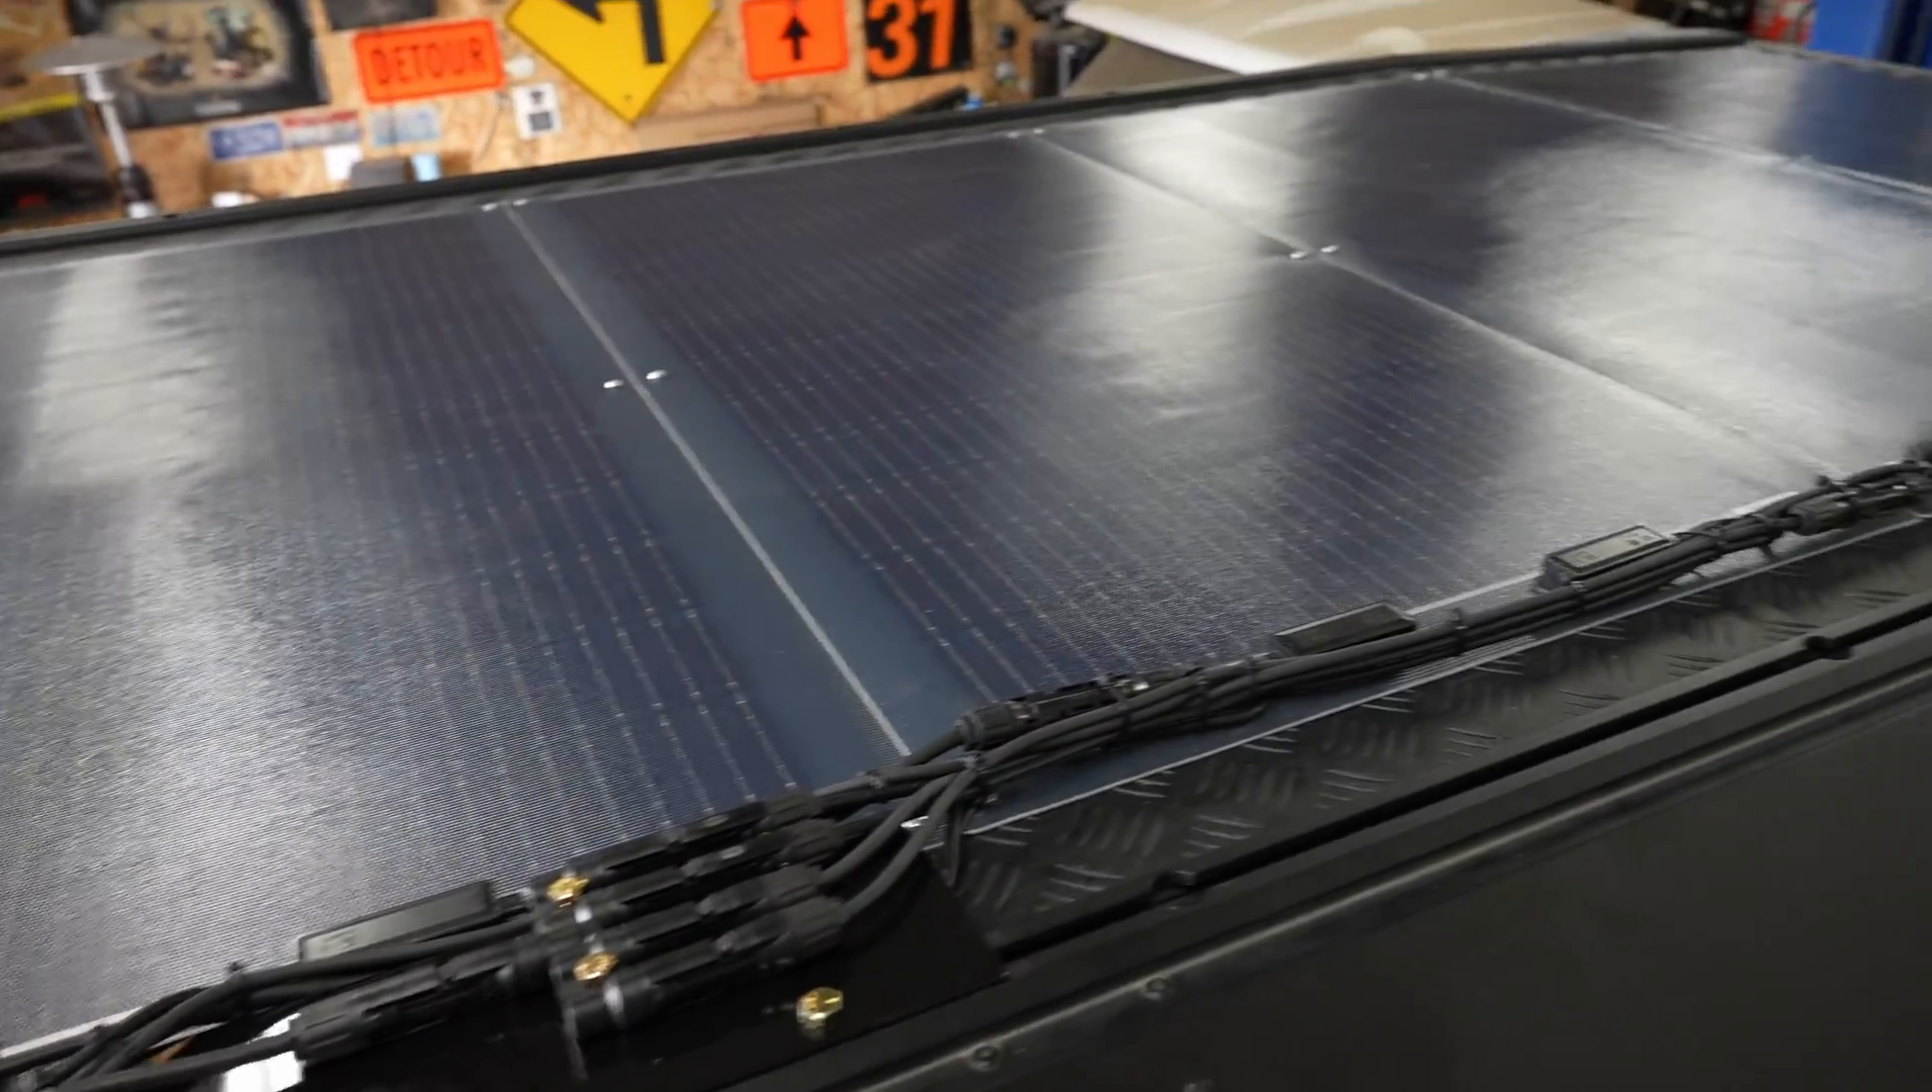All right, we are officially done with the solar panels, mounting them to the roof and doing the wiring.